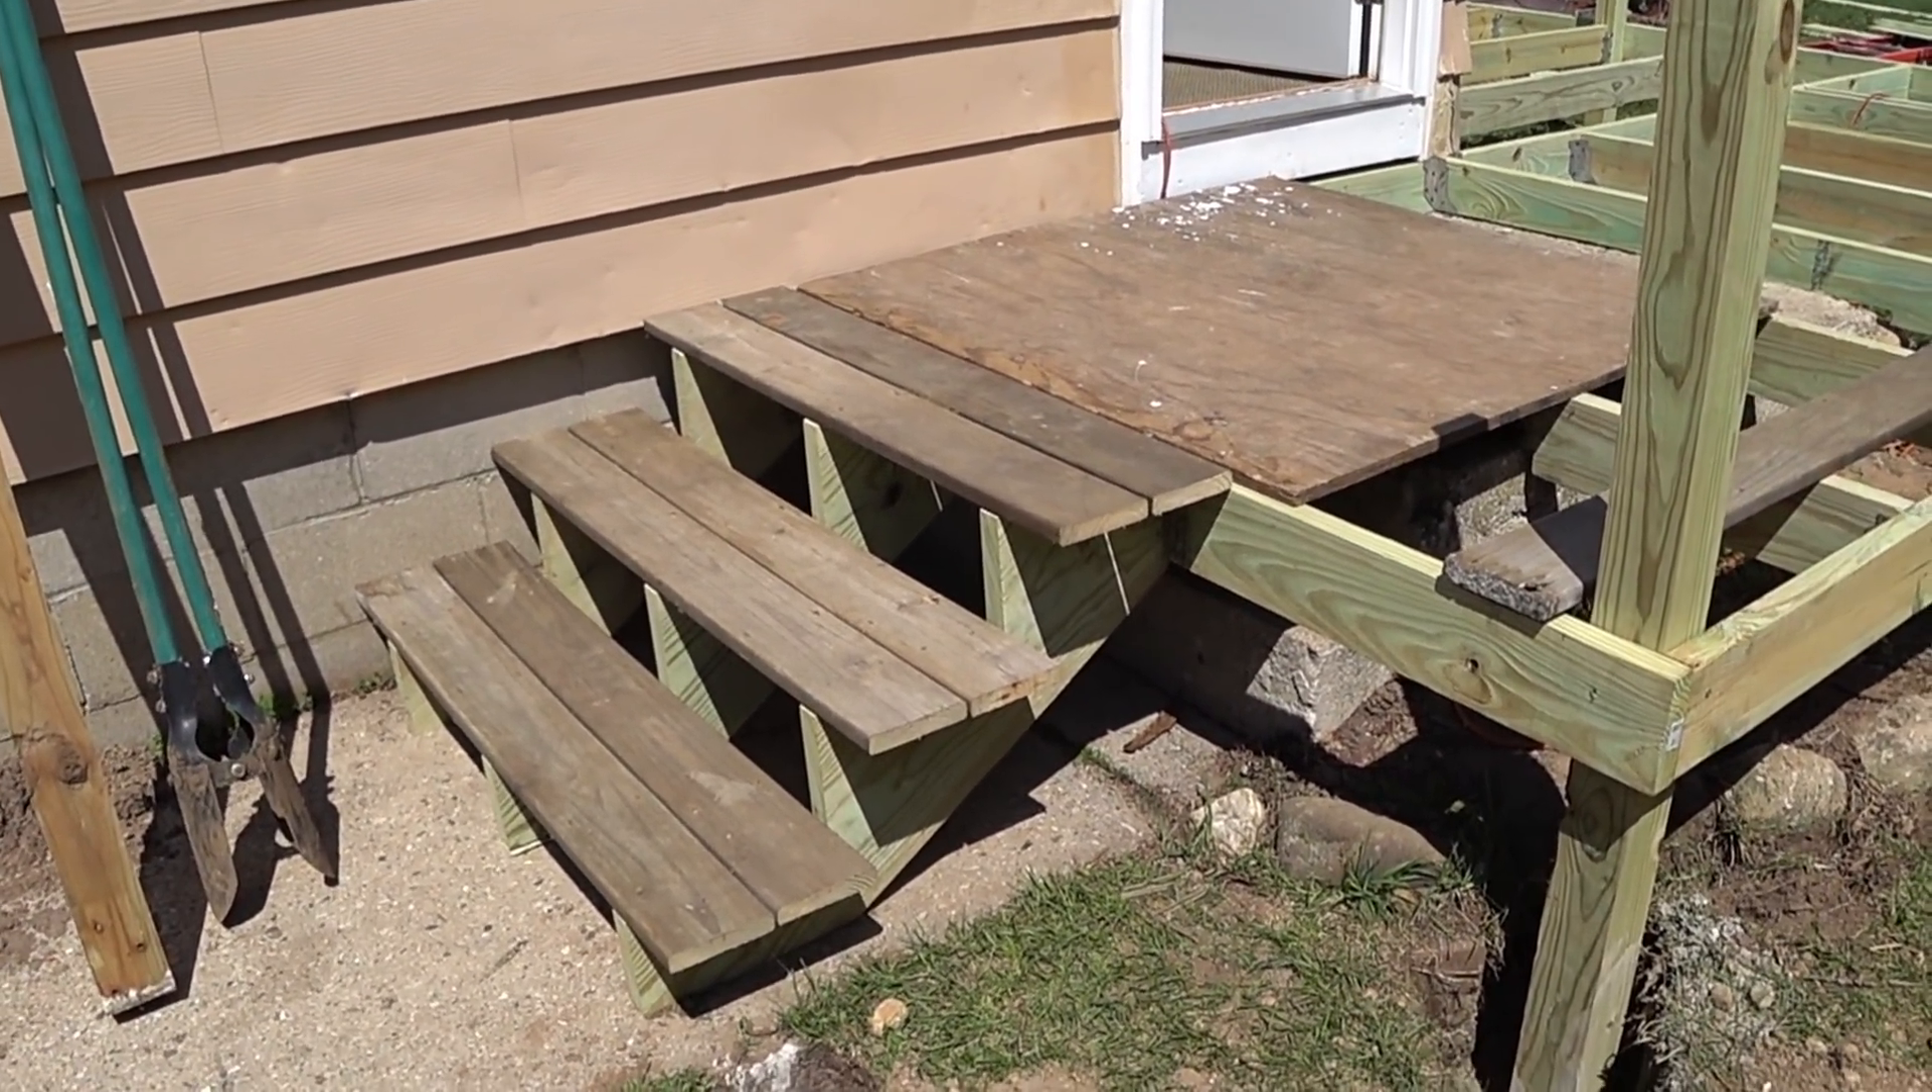But I came out and I got those steps built and got those all cut and laid into place and everything and they're all good to go.